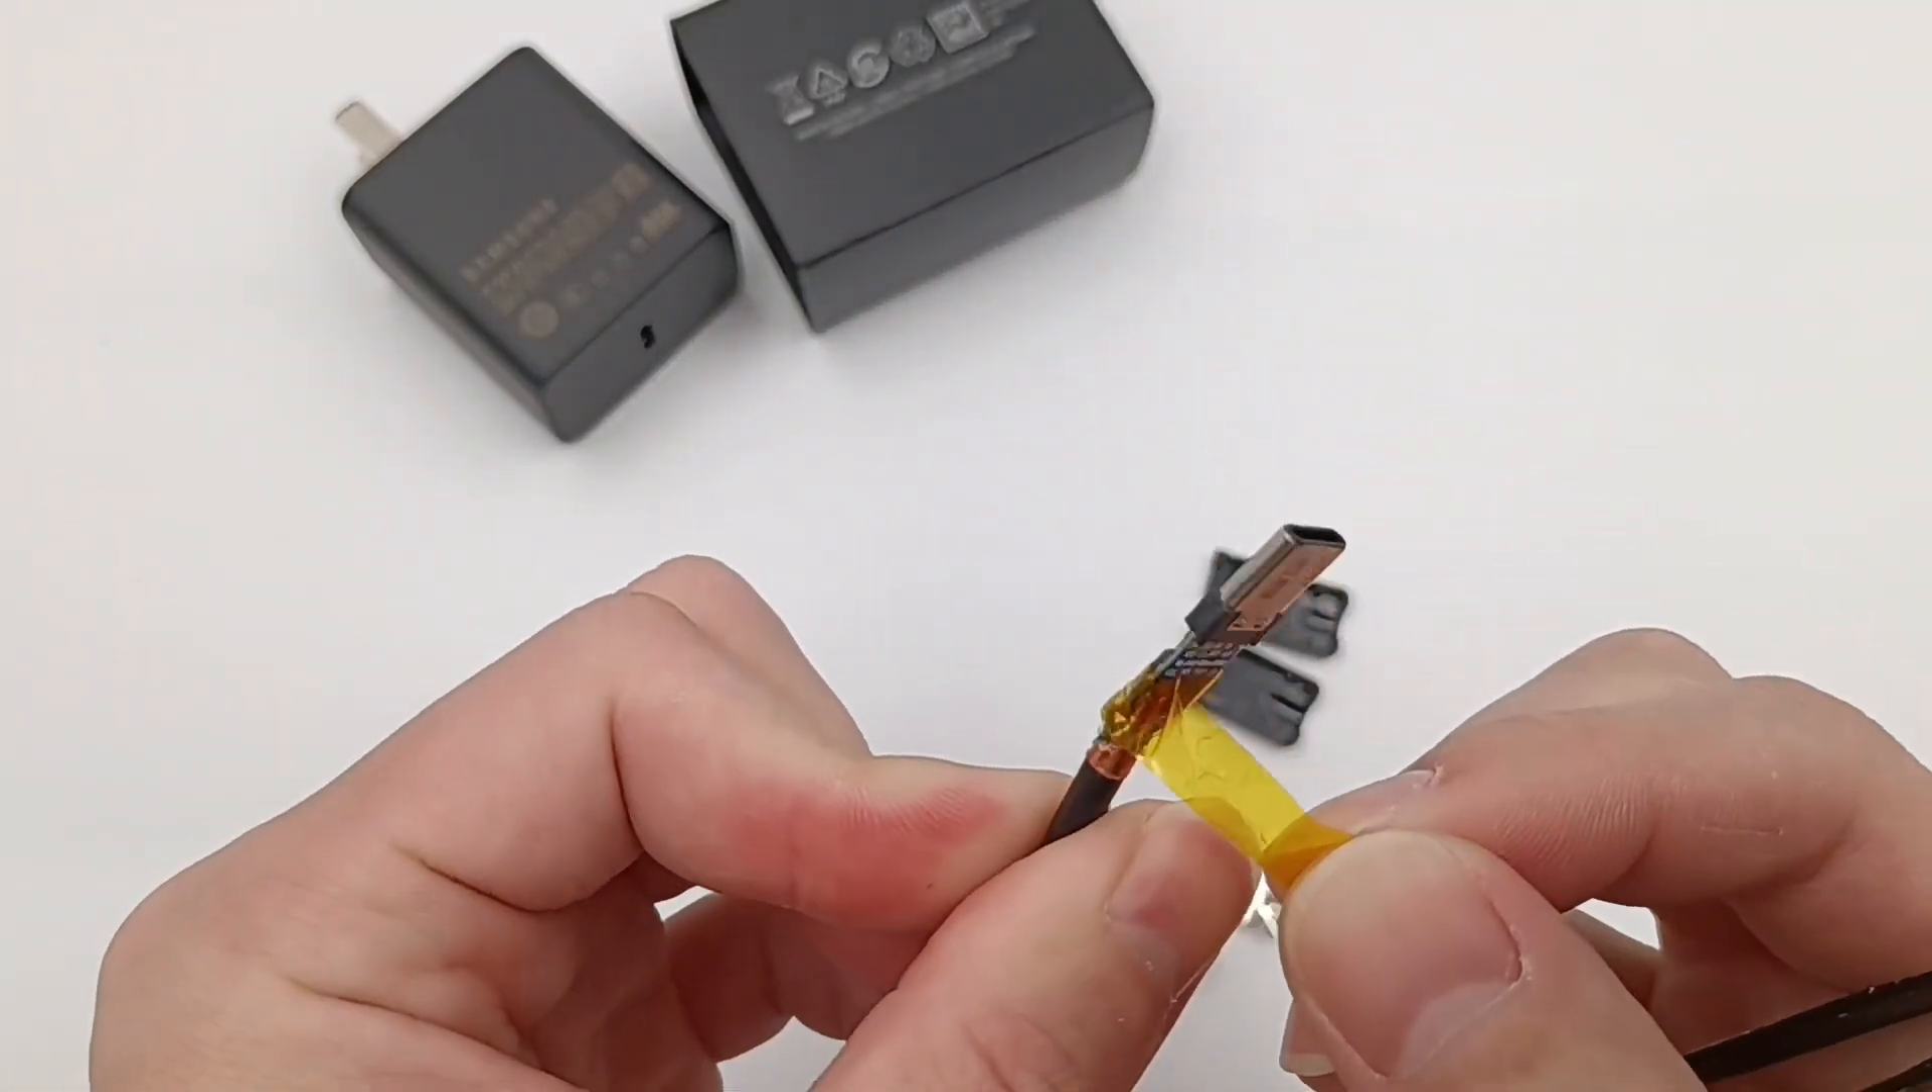And the junction is wrapped with heat-resistant tape for insulation.